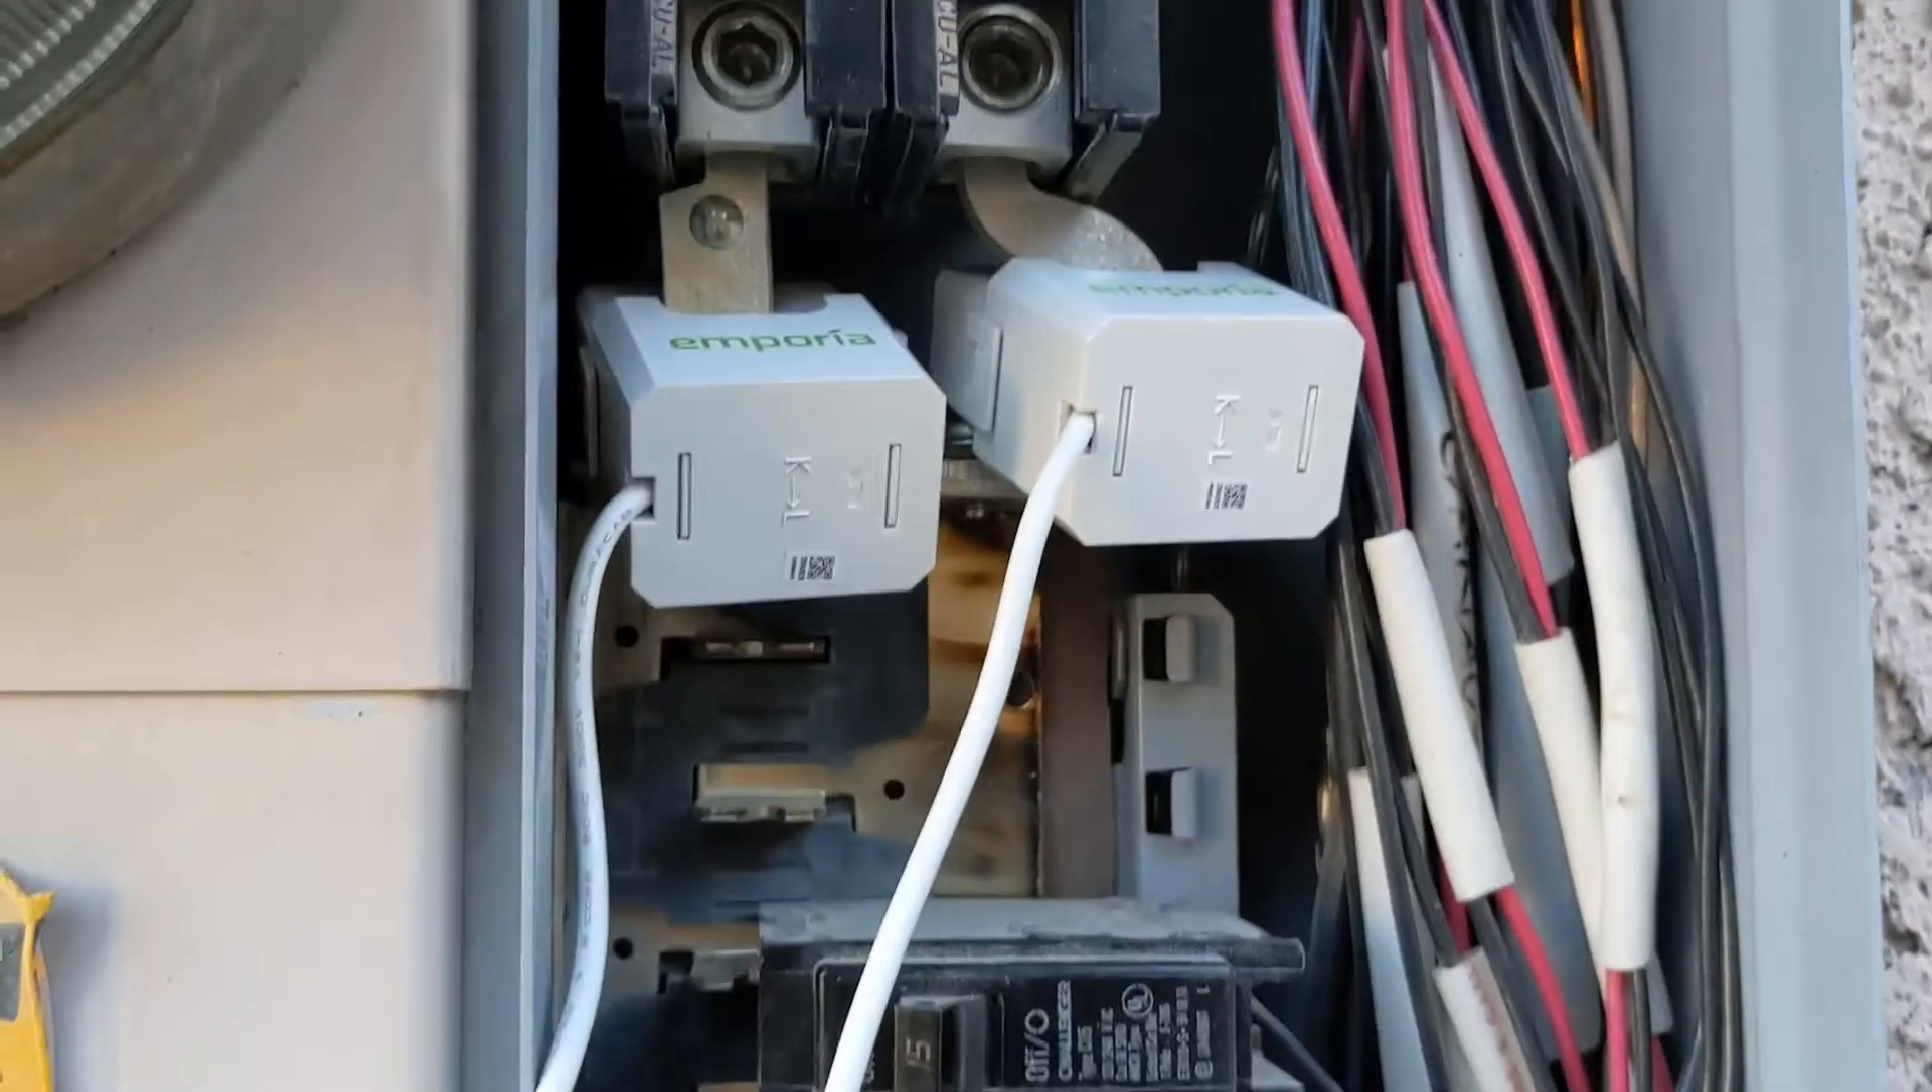Okay so I've connected the power and I've installed the antenna and I've installed two main current sensors on the main supply at the top there.